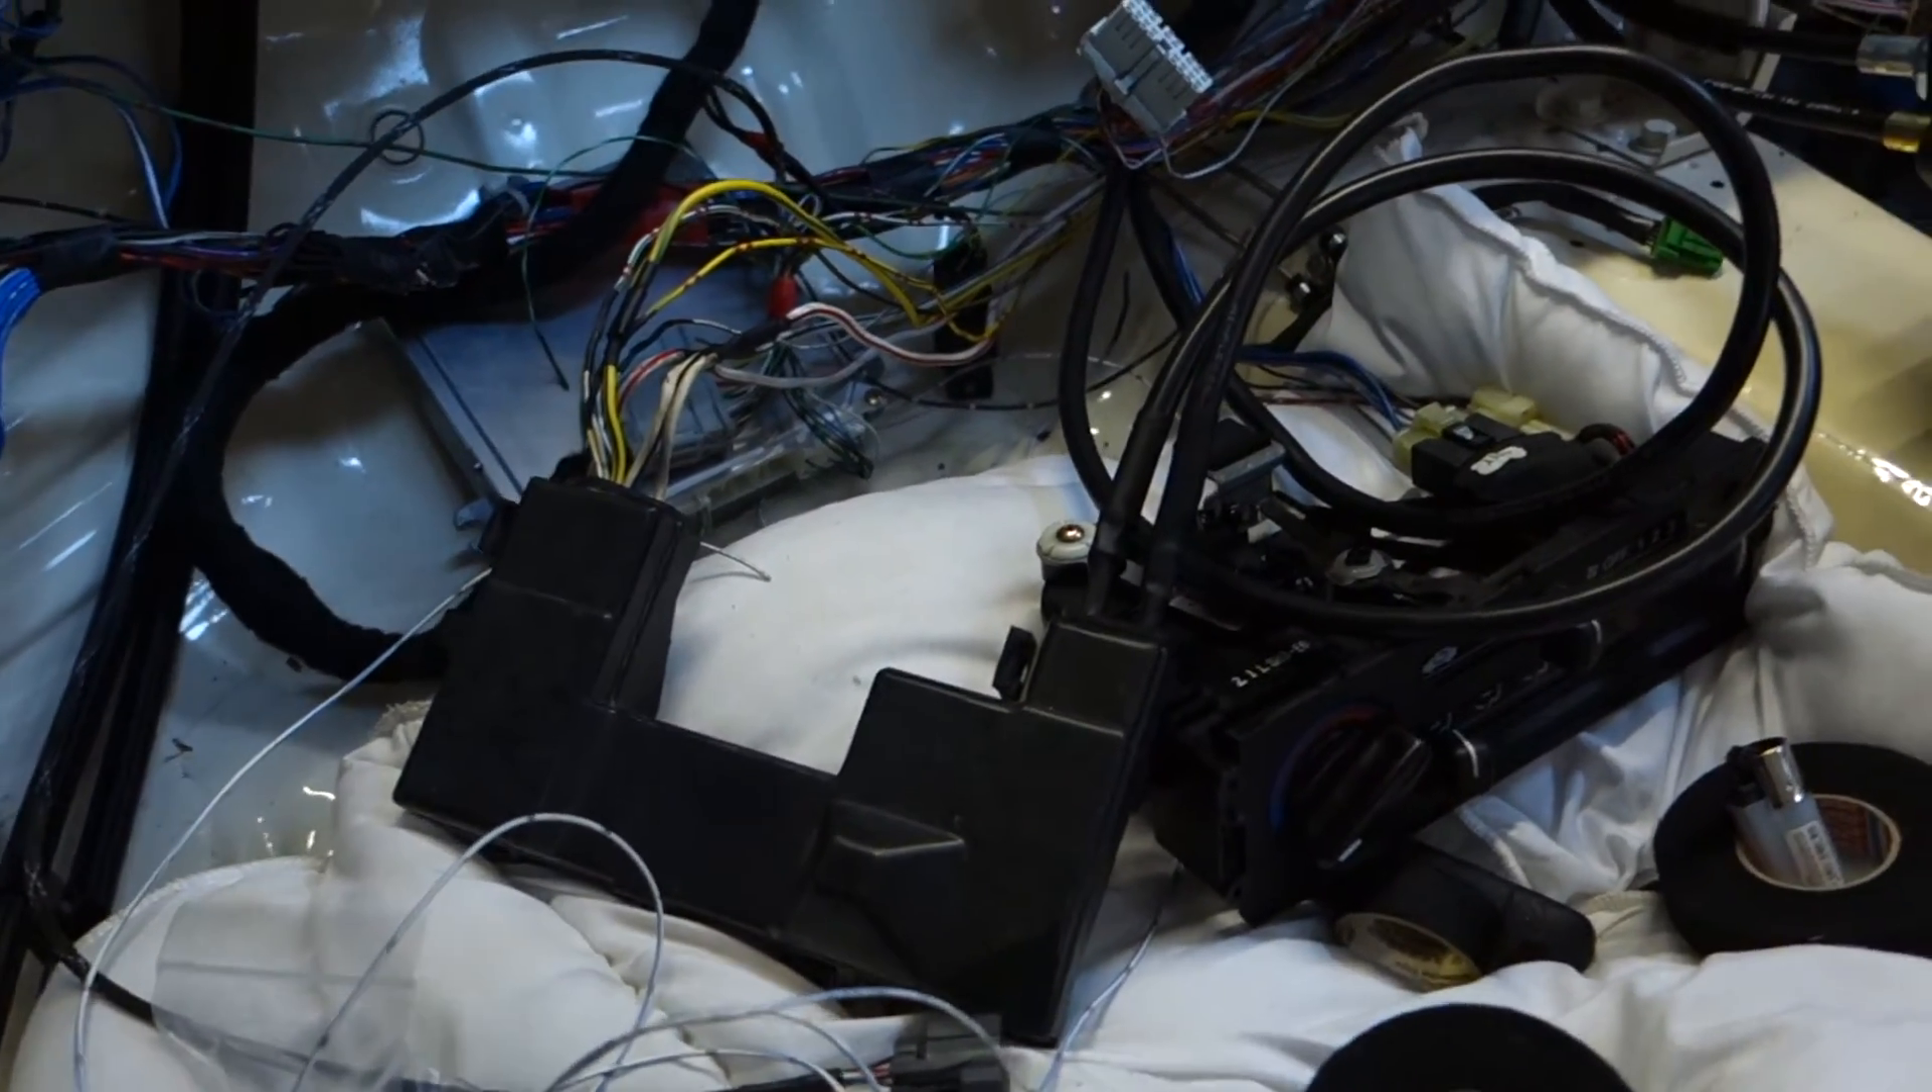The fuse box is now uh over this side obviously all of the loom still yet to be wrapped.